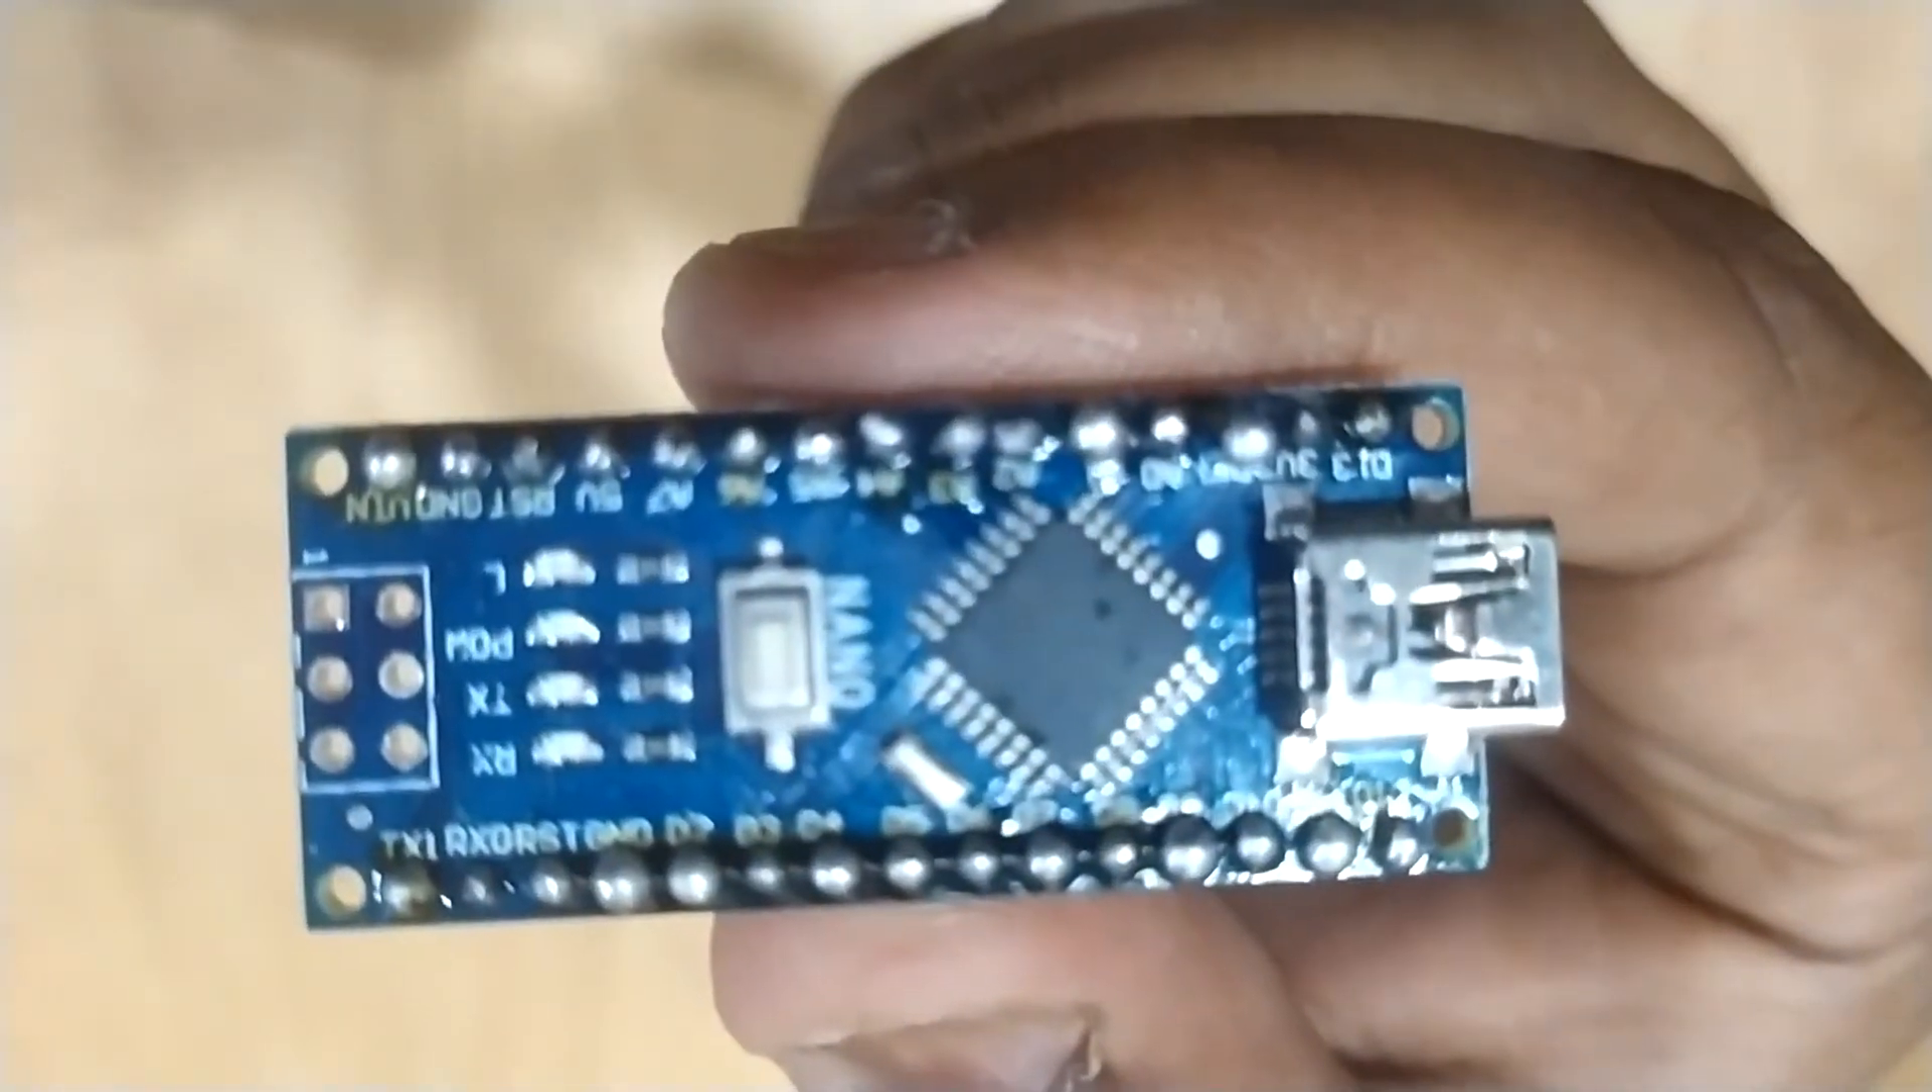So as you can see that each of the pin has been soldered in its correct place.